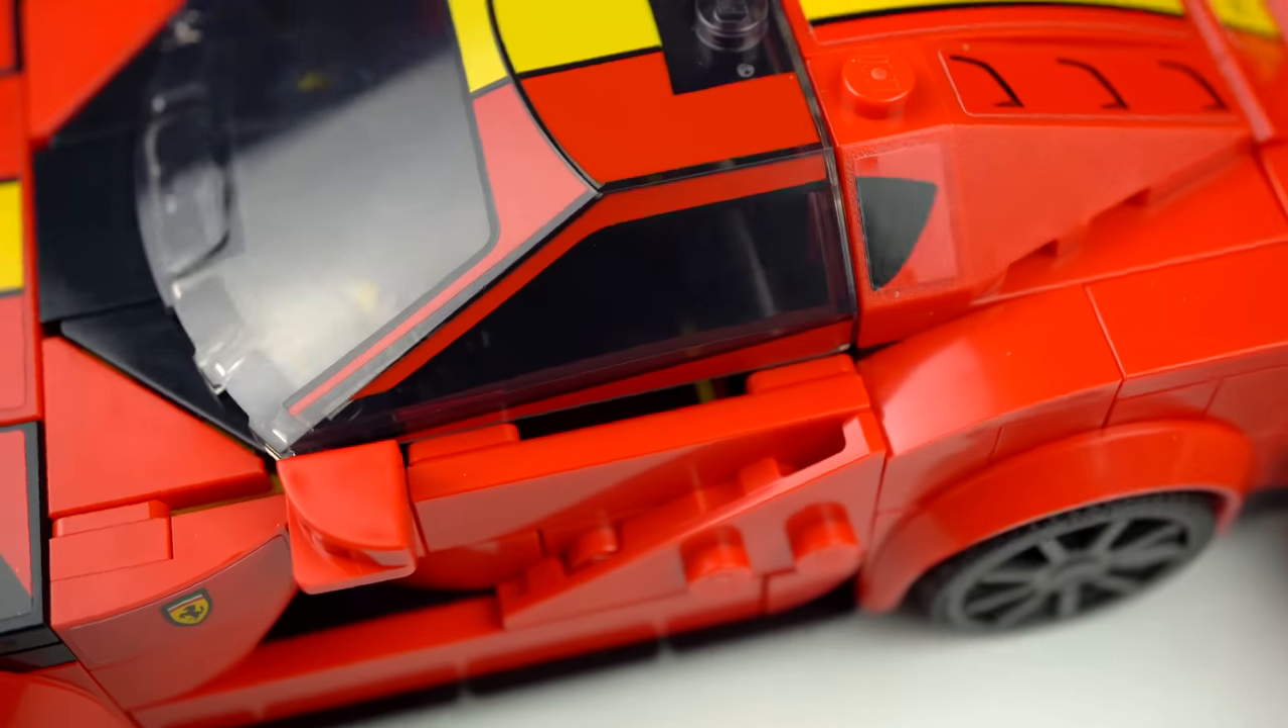The hinging does cause the appearance of this gap here which doesn't look as hot.